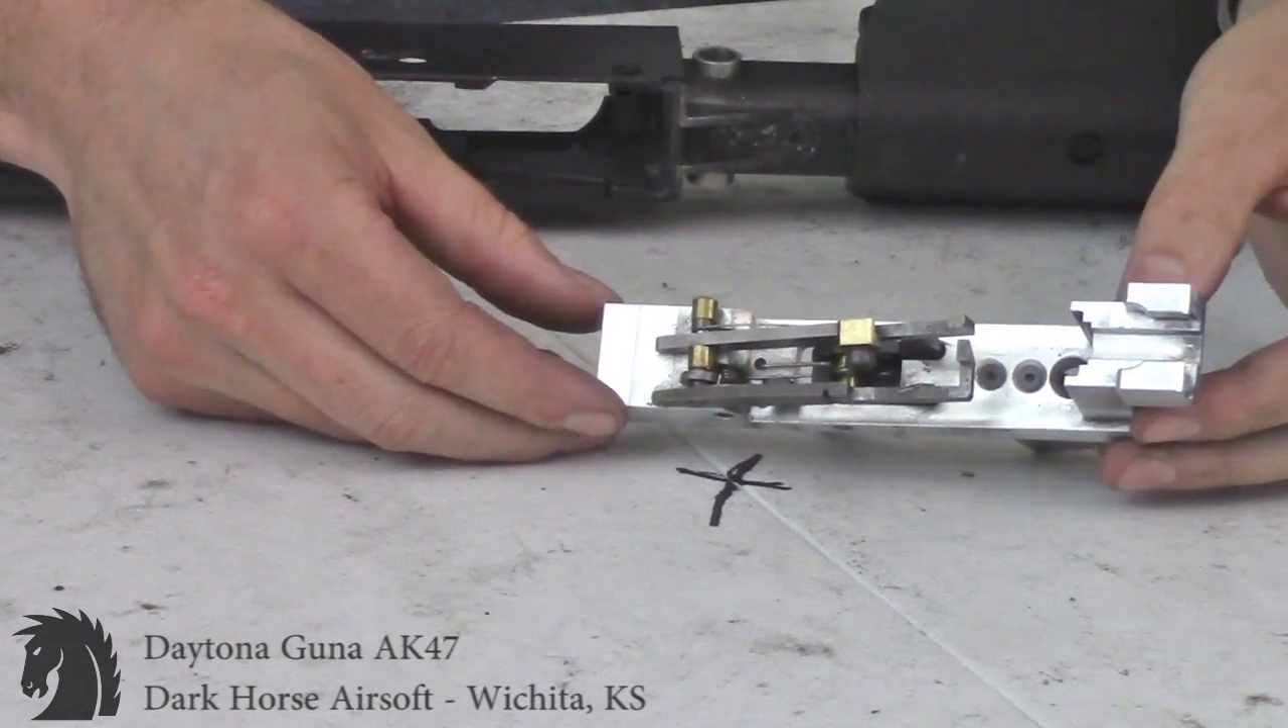Here's what the kit assembled looks like.